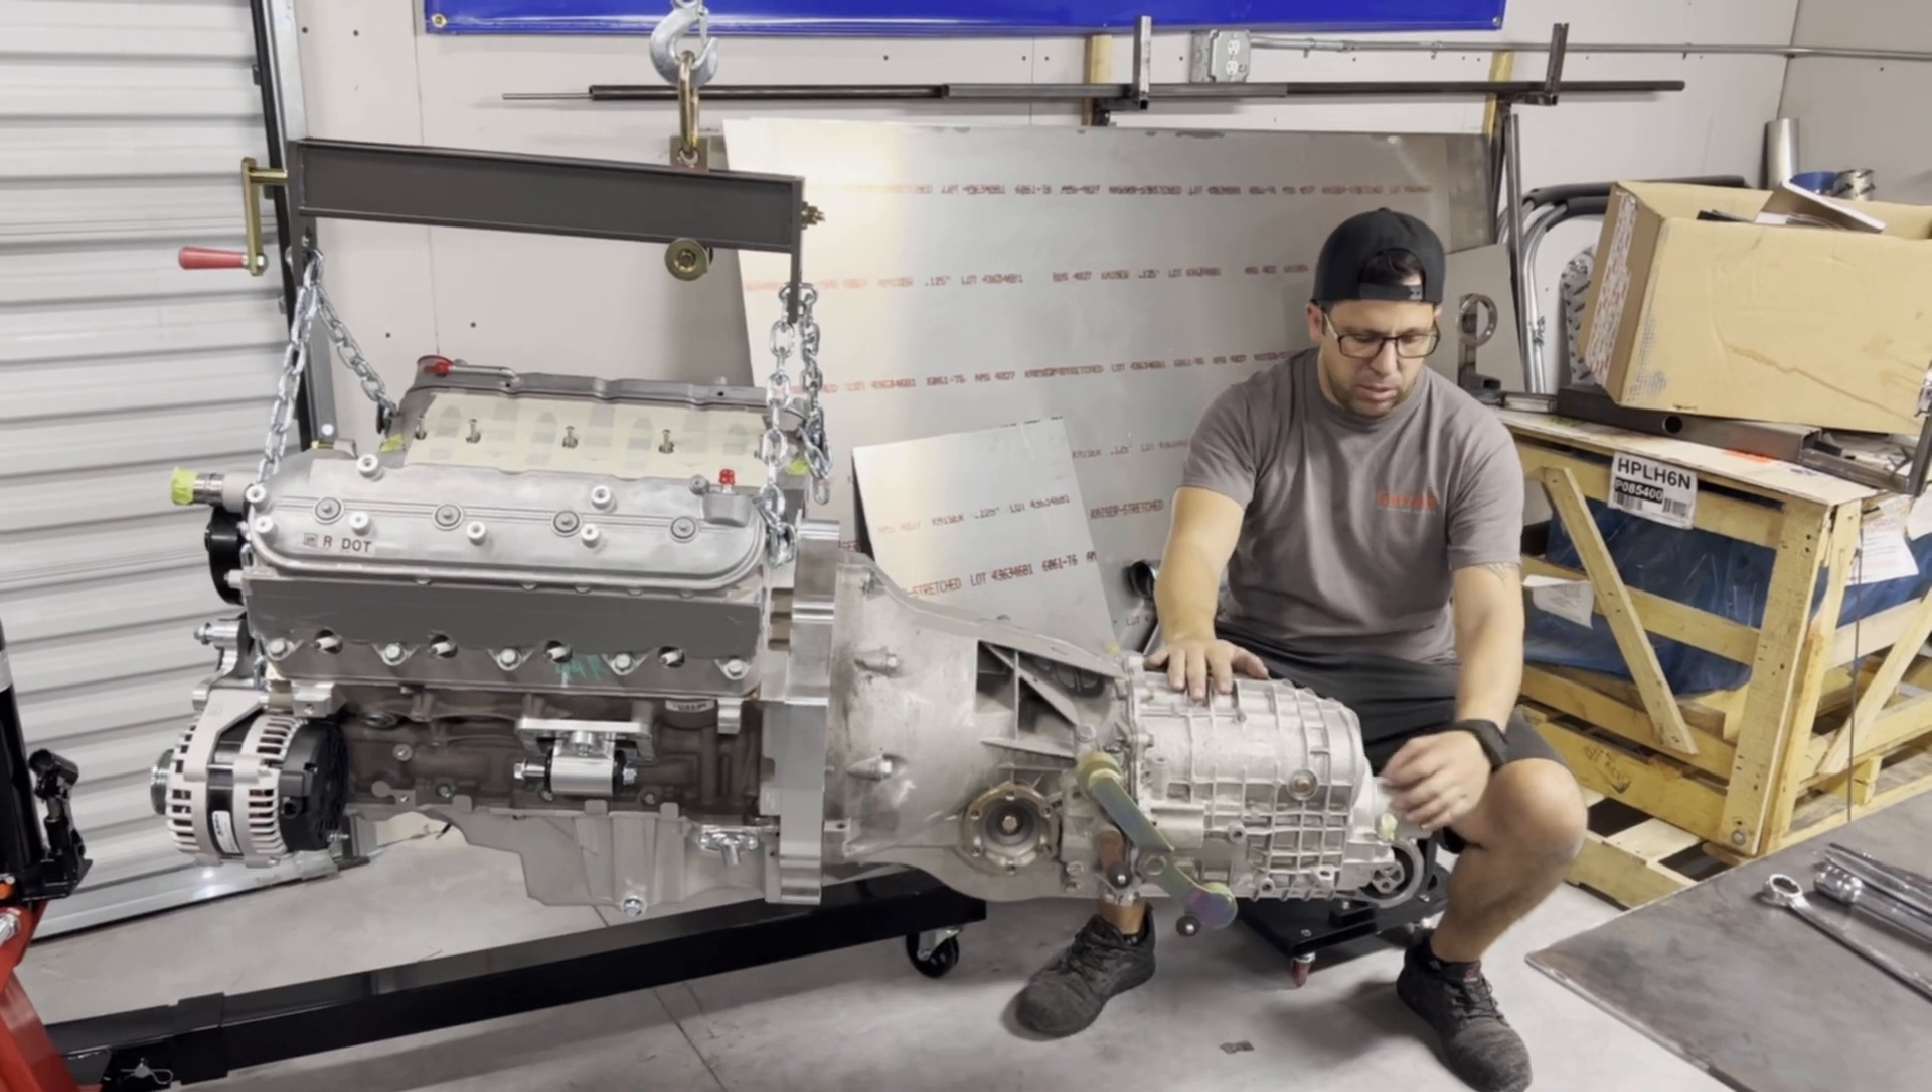All right guys we got the 996 Porsche gearbox mated to our LS 5 .3 LS with our adapter plate everything's ready to go.